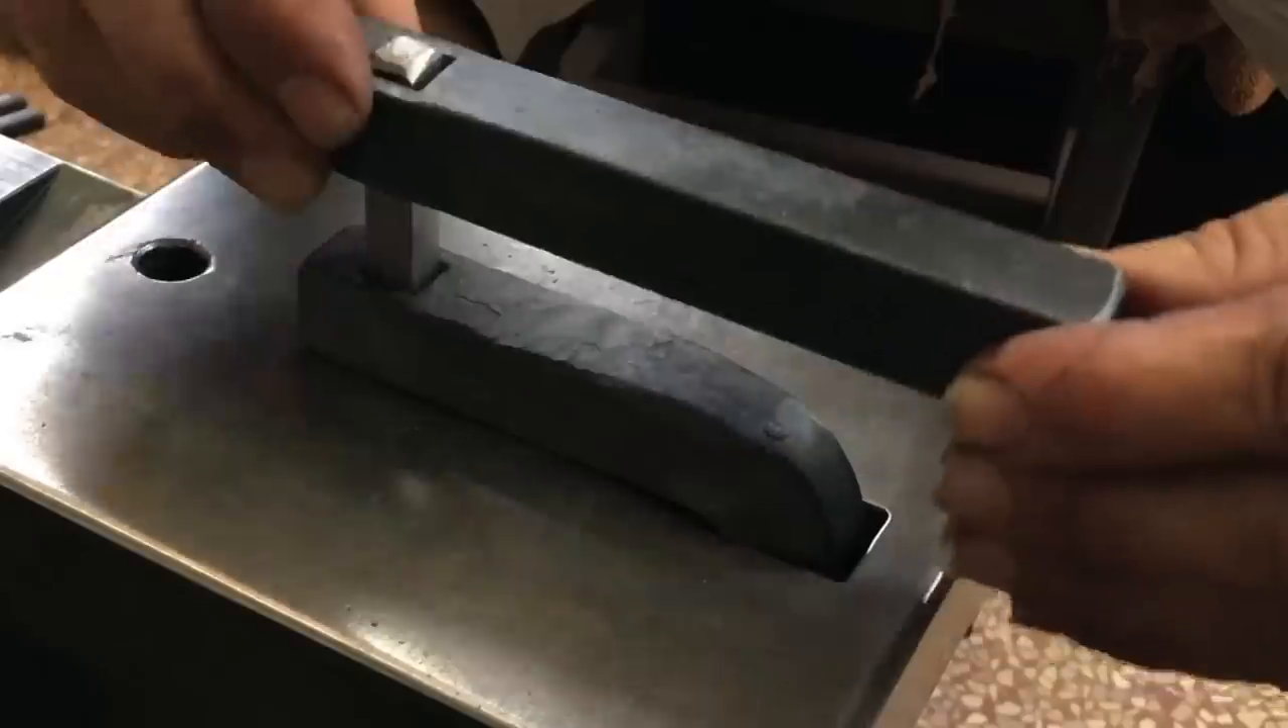Here you can see how the top piece overhangs, originally I wanted the bottom piece to be about the same length.